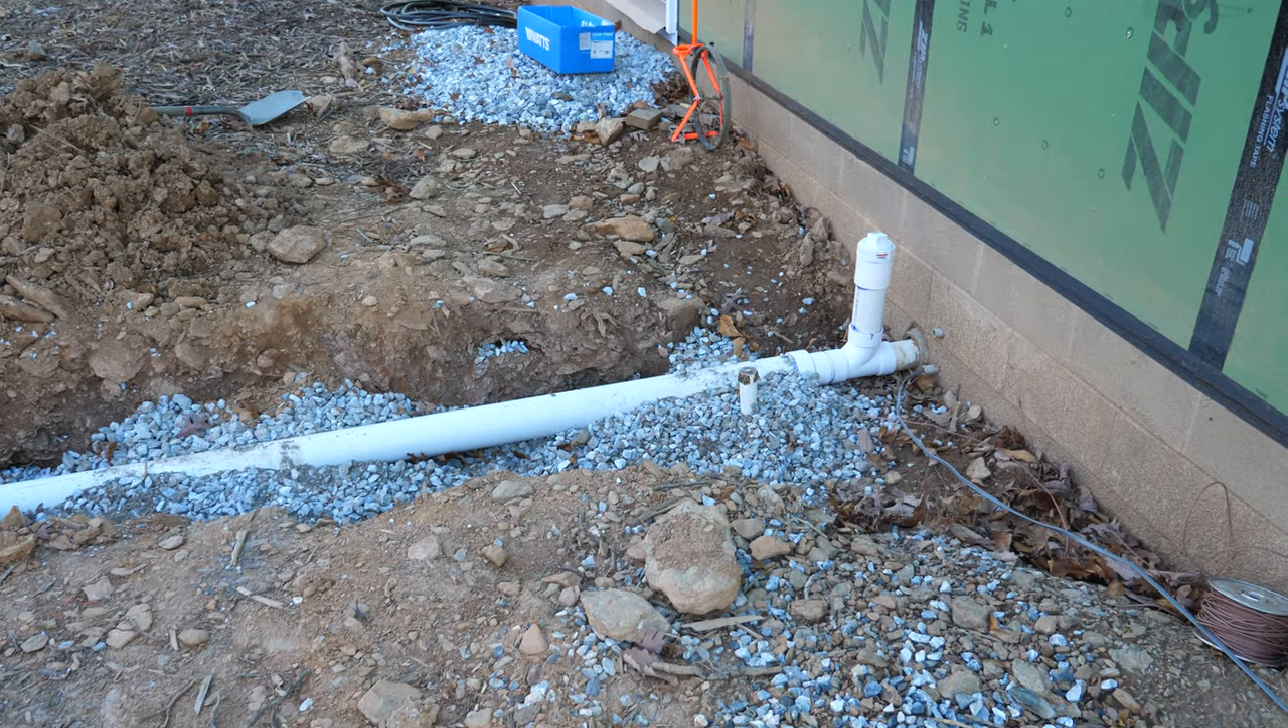Well, it's safe to say the guys were busy setting some pipe and it's looking pretty good.